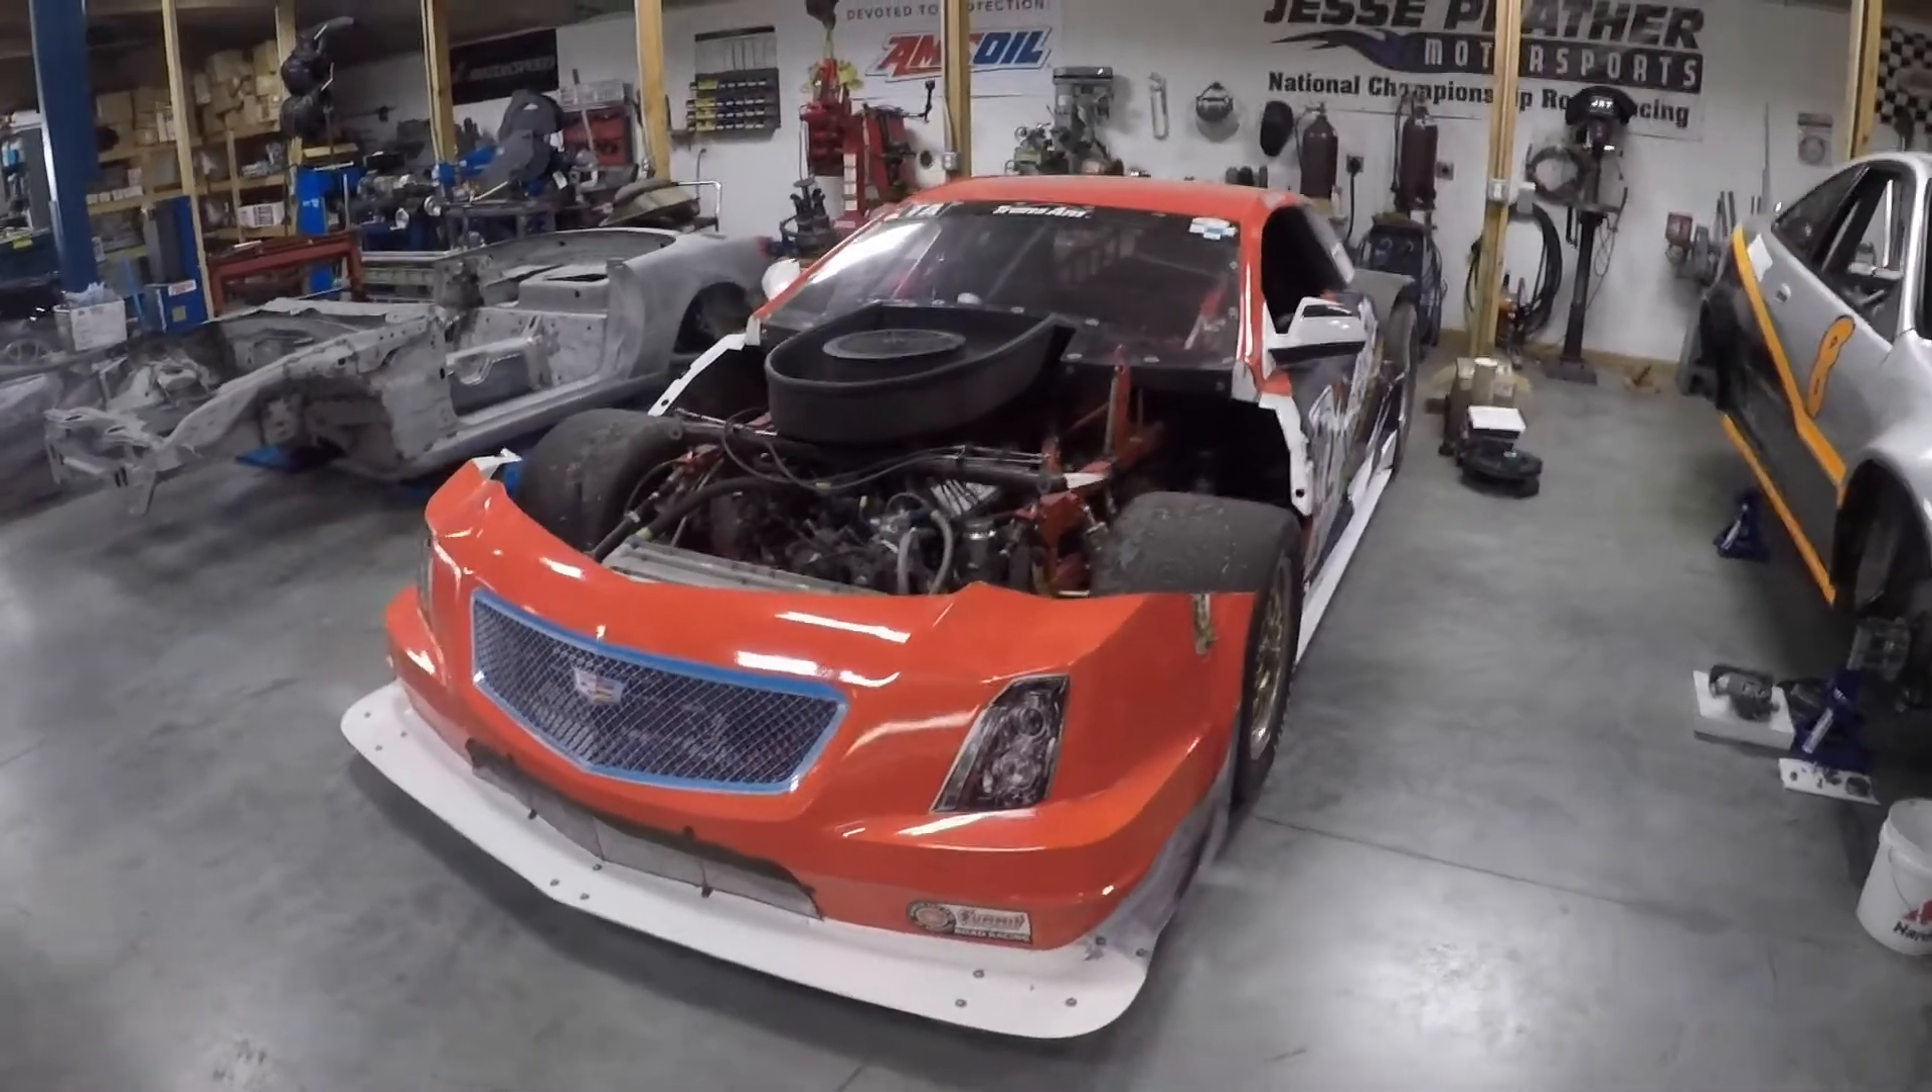This particular car is a Cadillac body, as you can see. Of course, the hood and the tail are not on it right now.